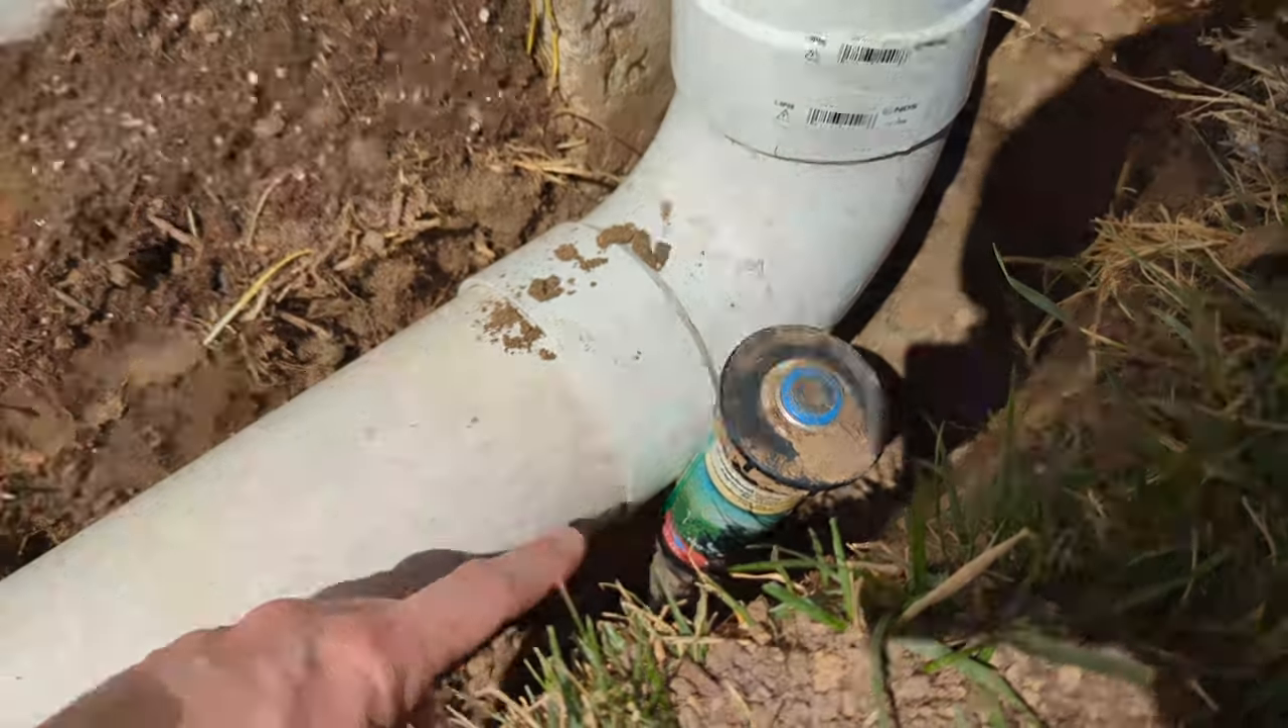And since no job can ever just be straightforward, you can see this sprinkler head is in direct conflict with the downspout. It was buried straight right down here, which is directly underneath.